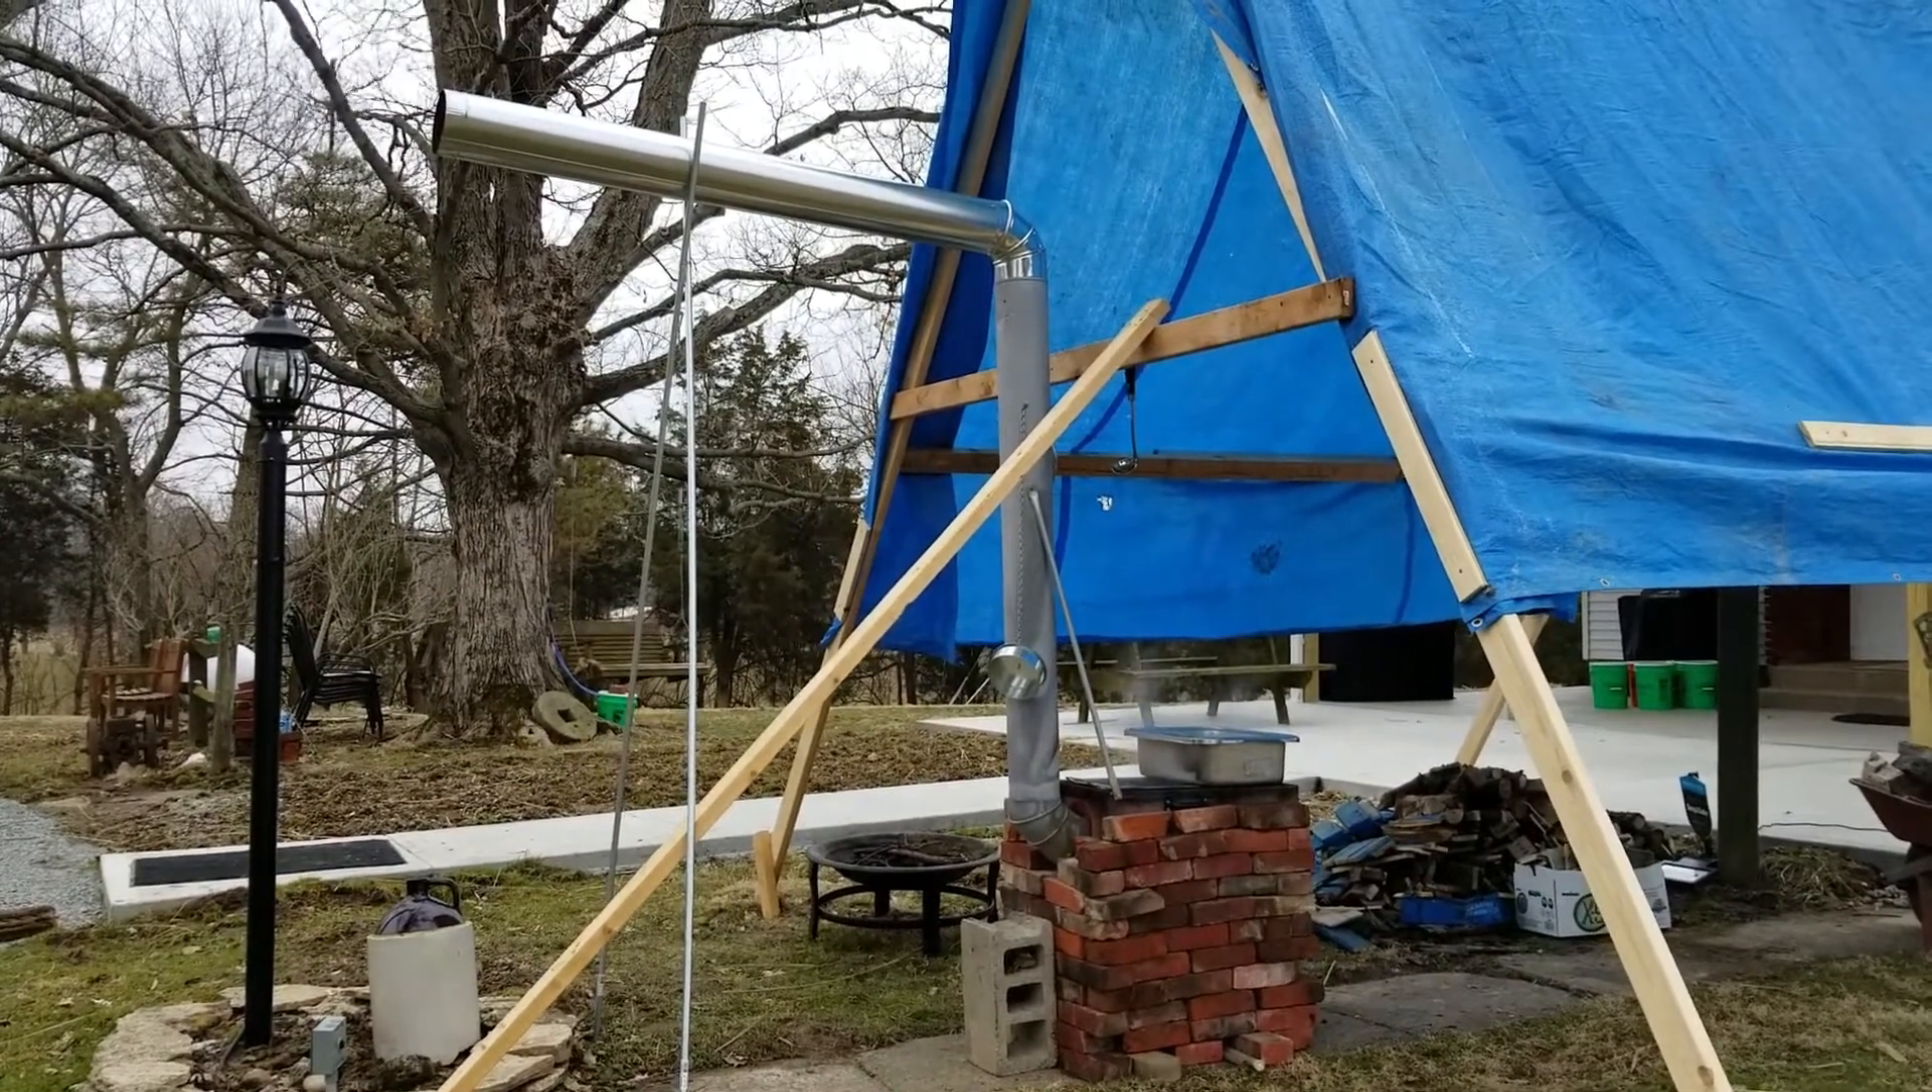We got our elbow installed so at least now we're exhausting way out from outside of the tarp.